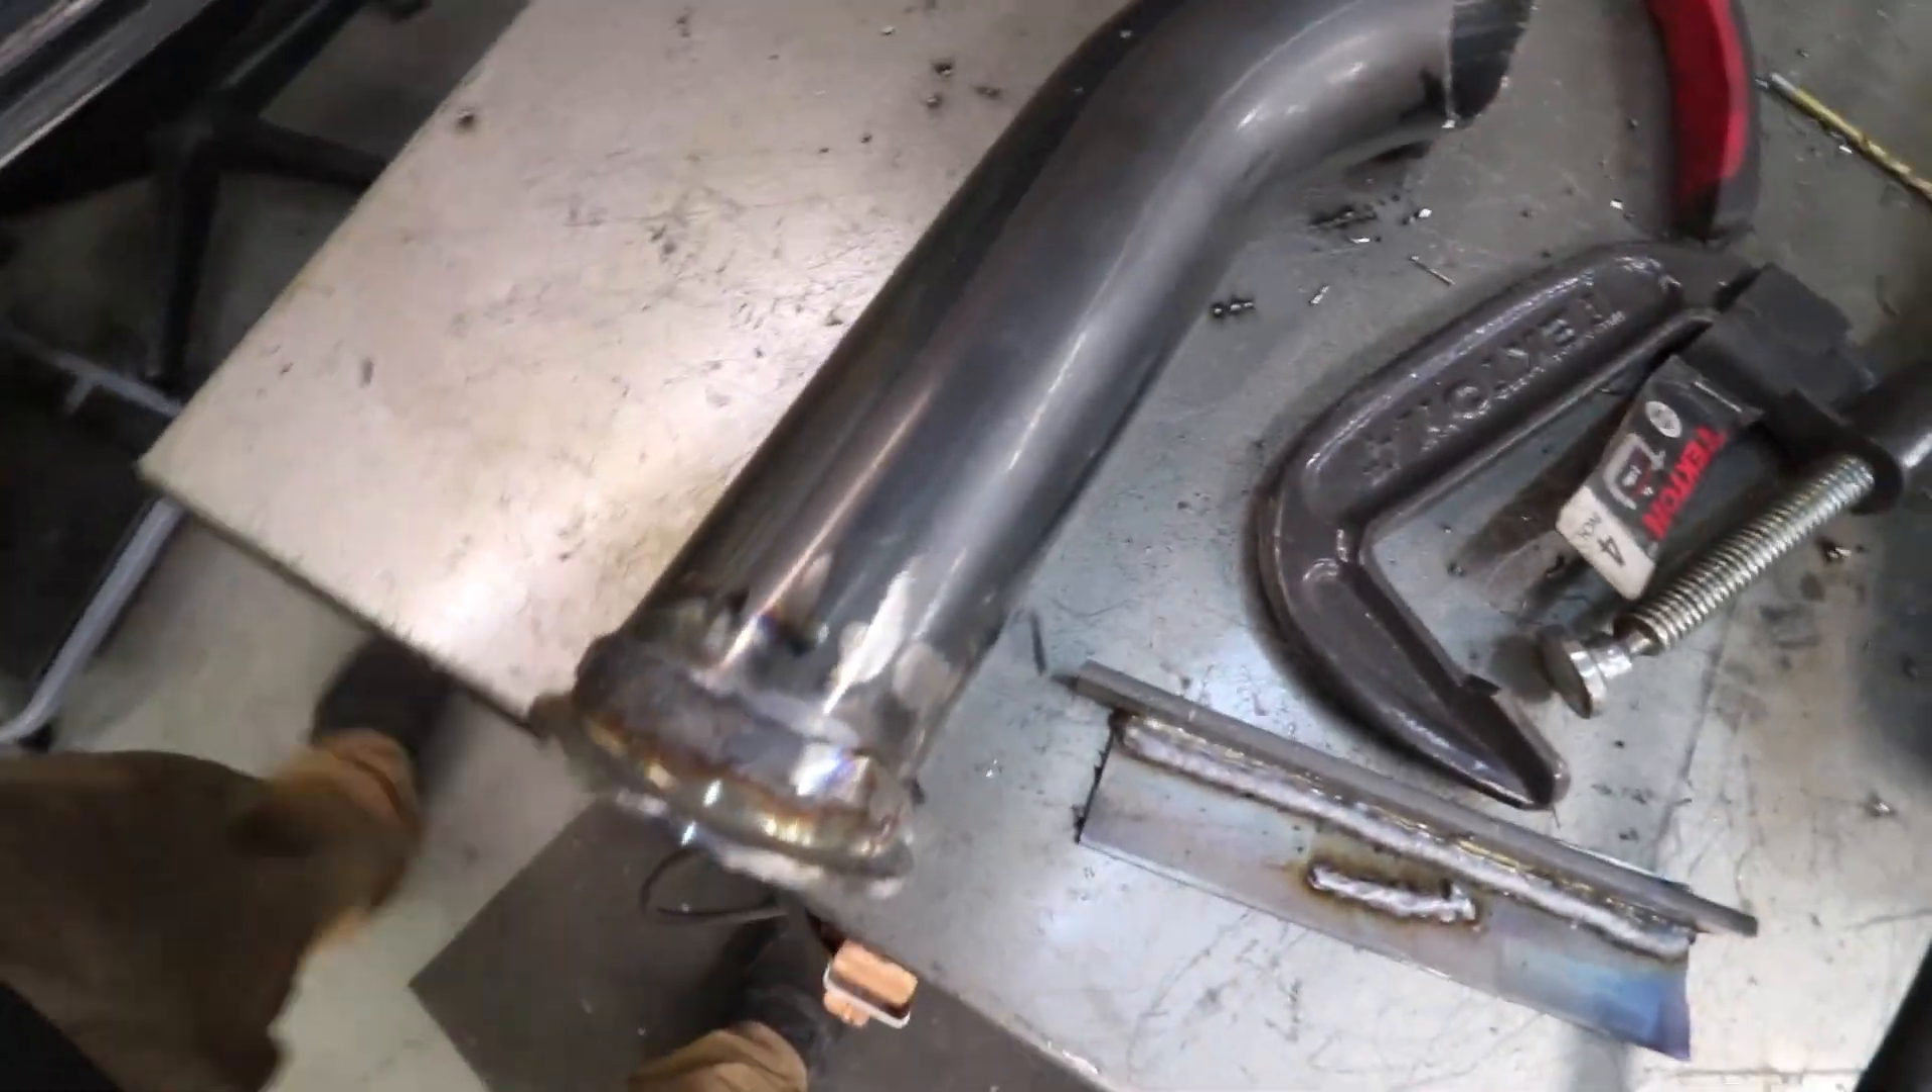But where we're at now we have the v-band welded on.